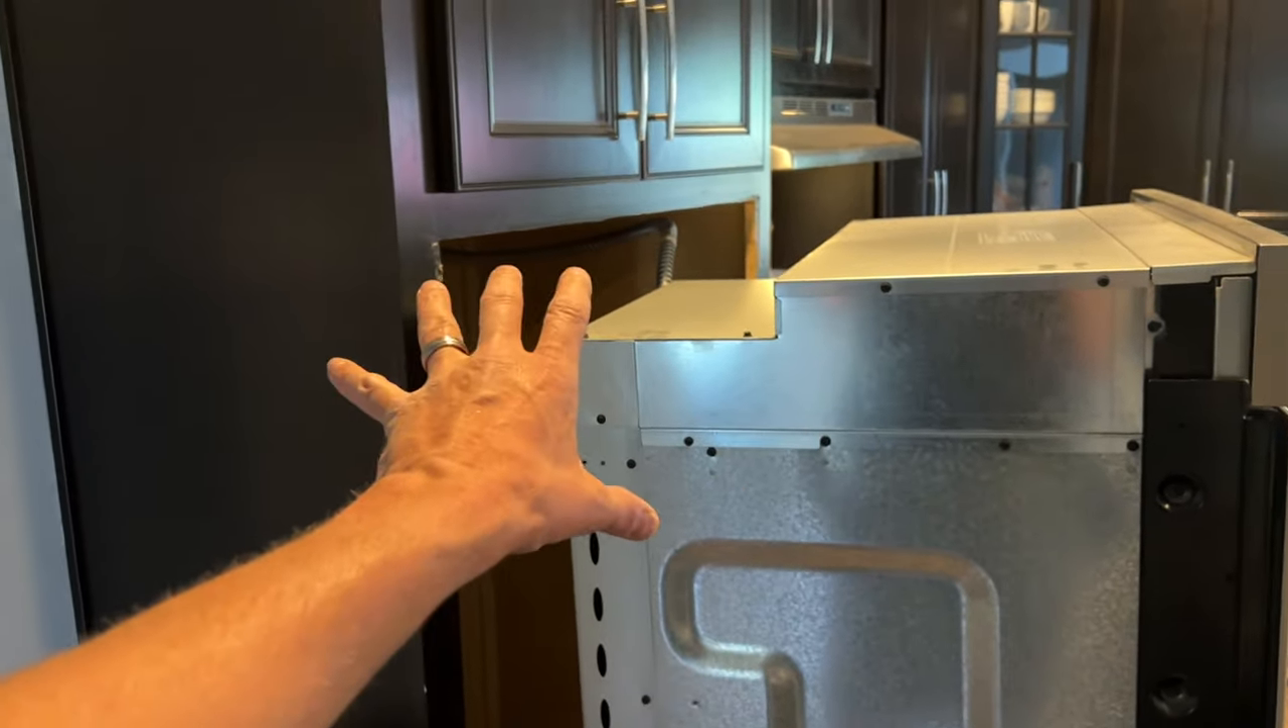So if you come here and look i actually went ahead and pulled my double wall oven out of the cabinet here so i can get an idea of where my outlet is which is right there.